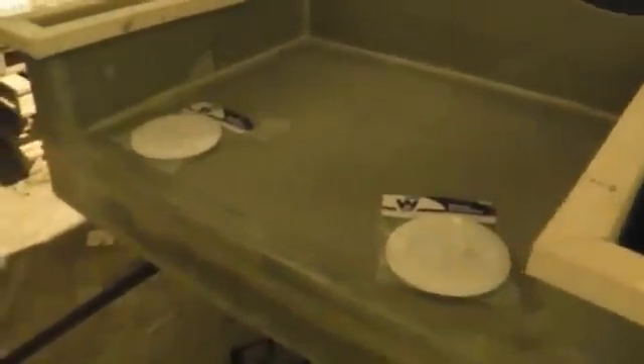This is the engine bay. I've still got to install these inspection hatches.